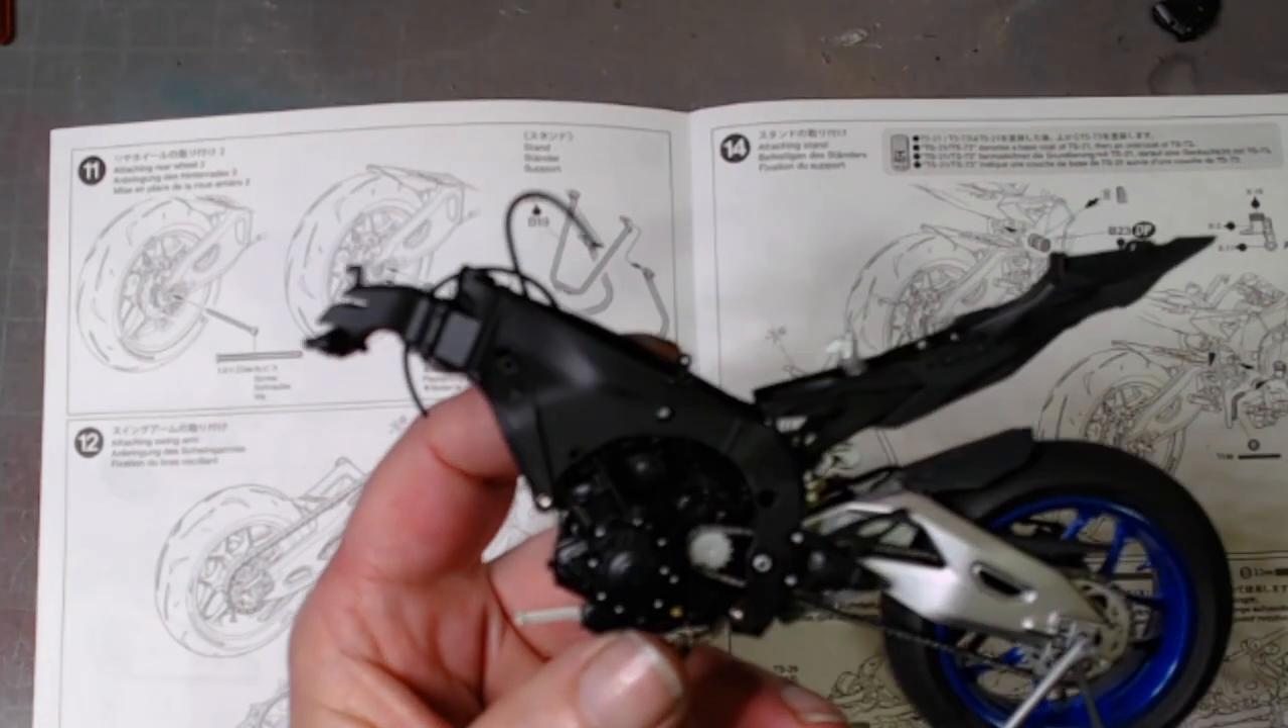The engine is installed in the frame.